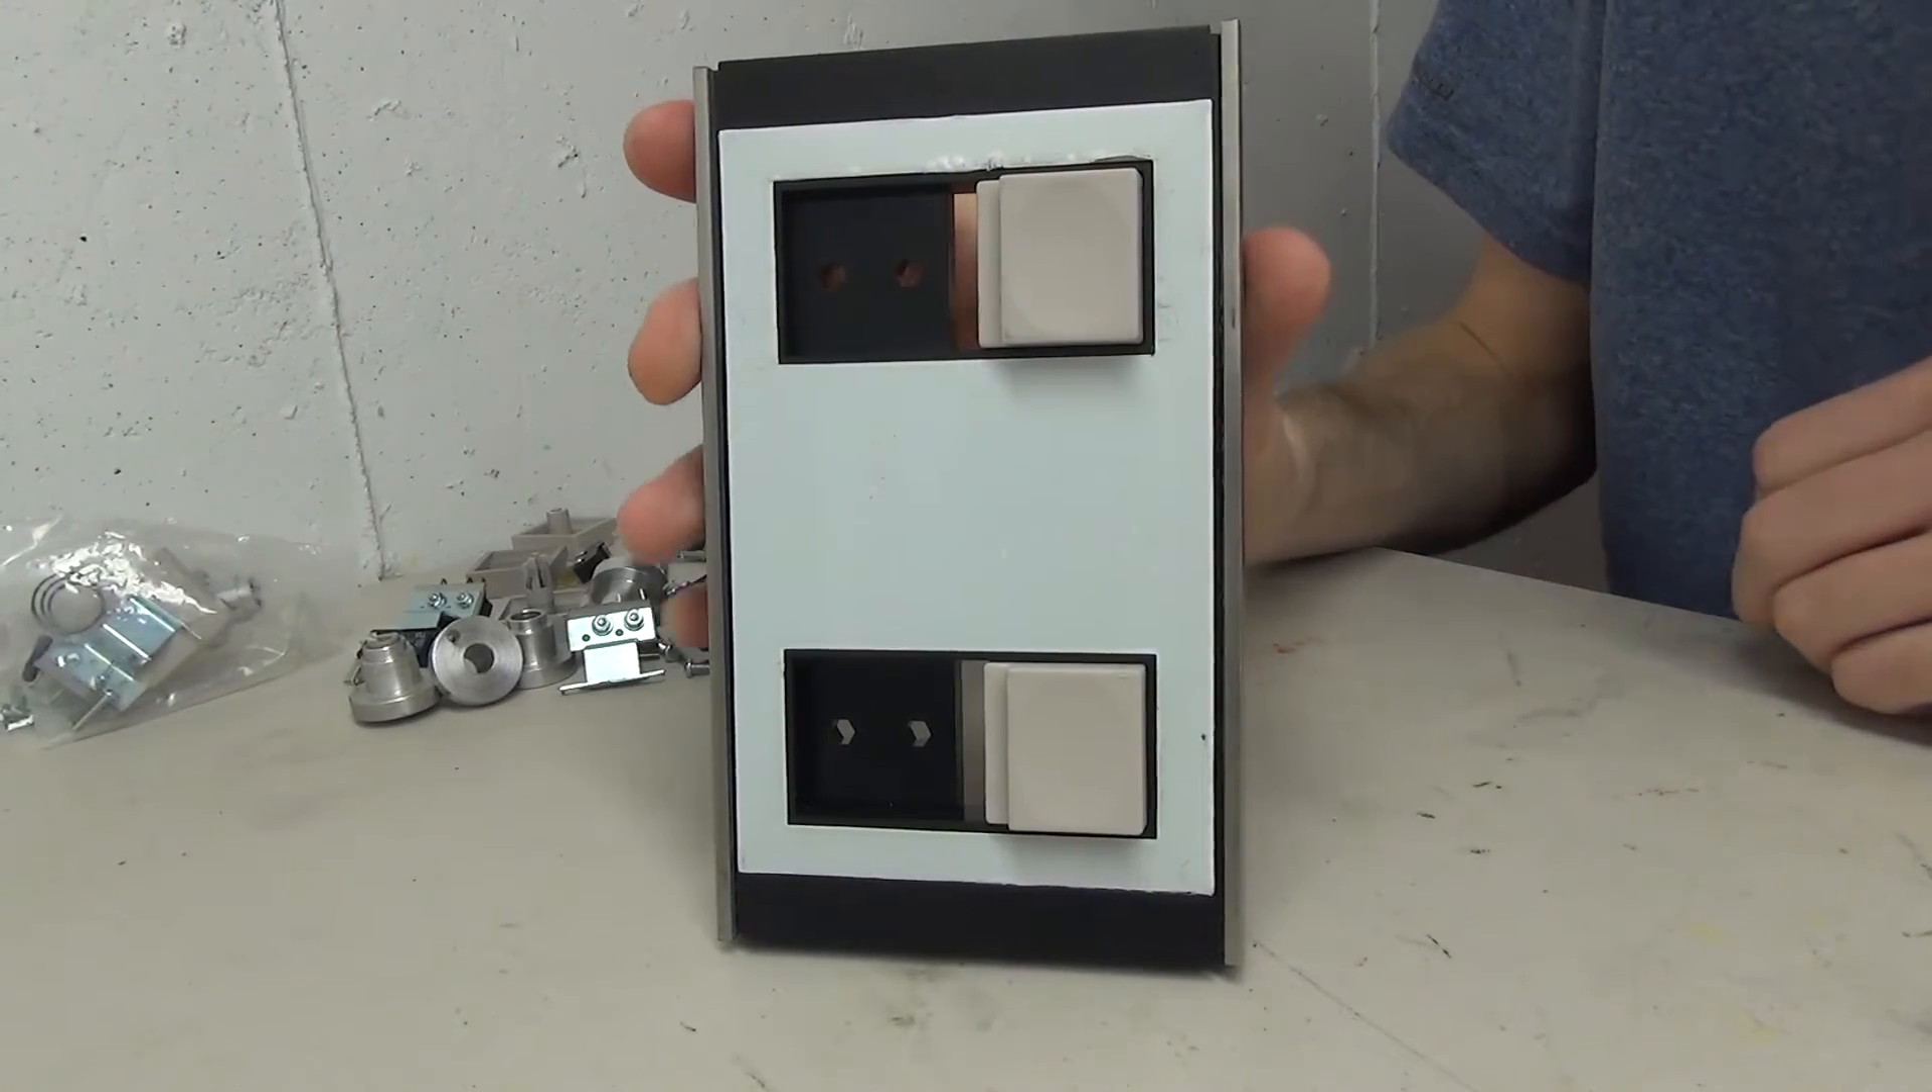We have the two buttons installed and they press nicely.